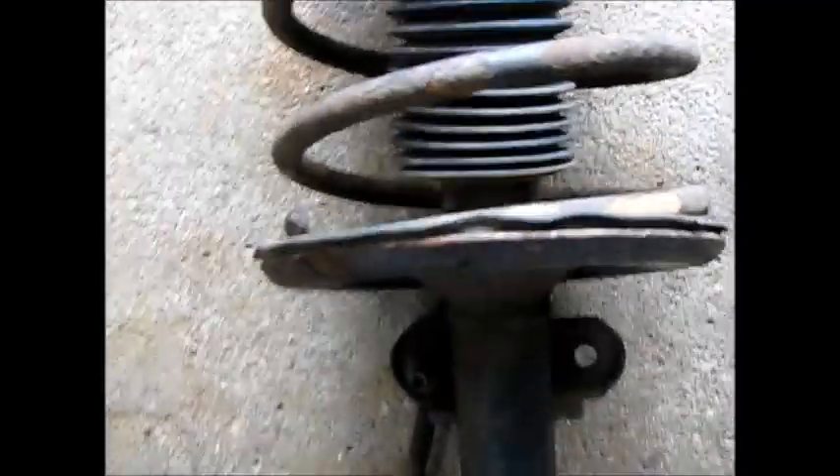So here's the strut assembly out of the car that I just took out.